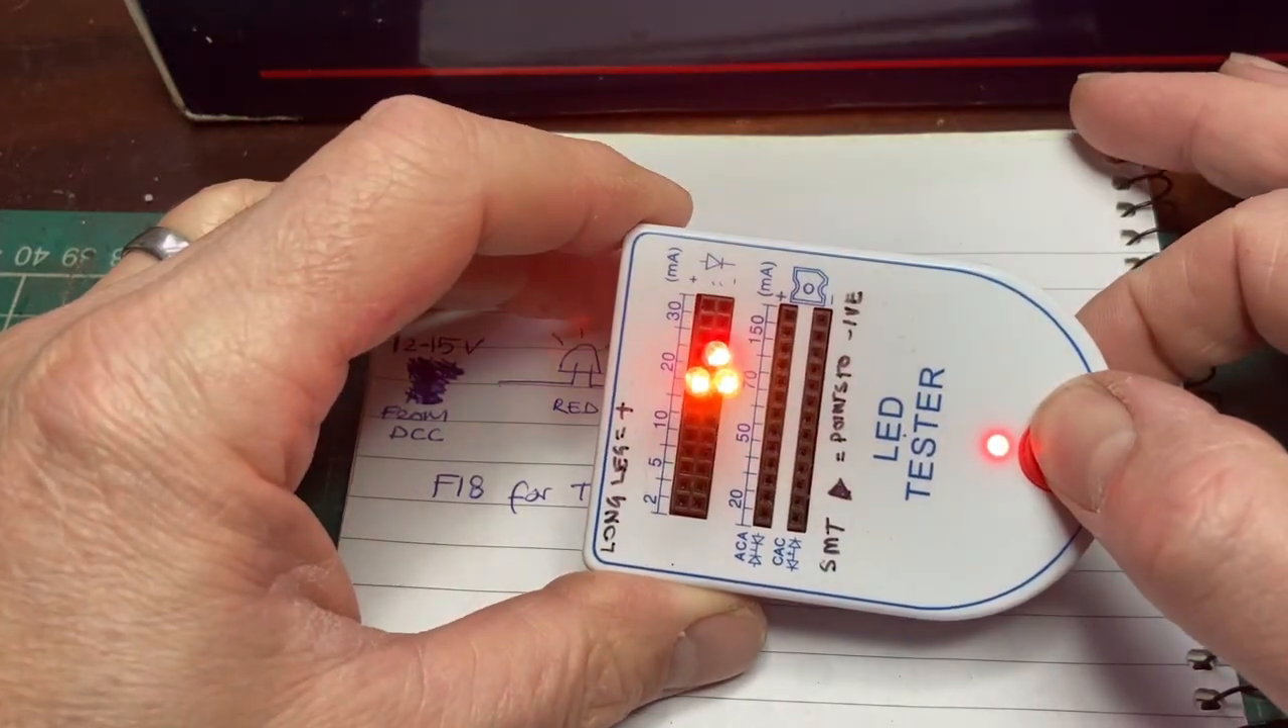Okay, I've taken three of the LEDs out and put them in my little tester.